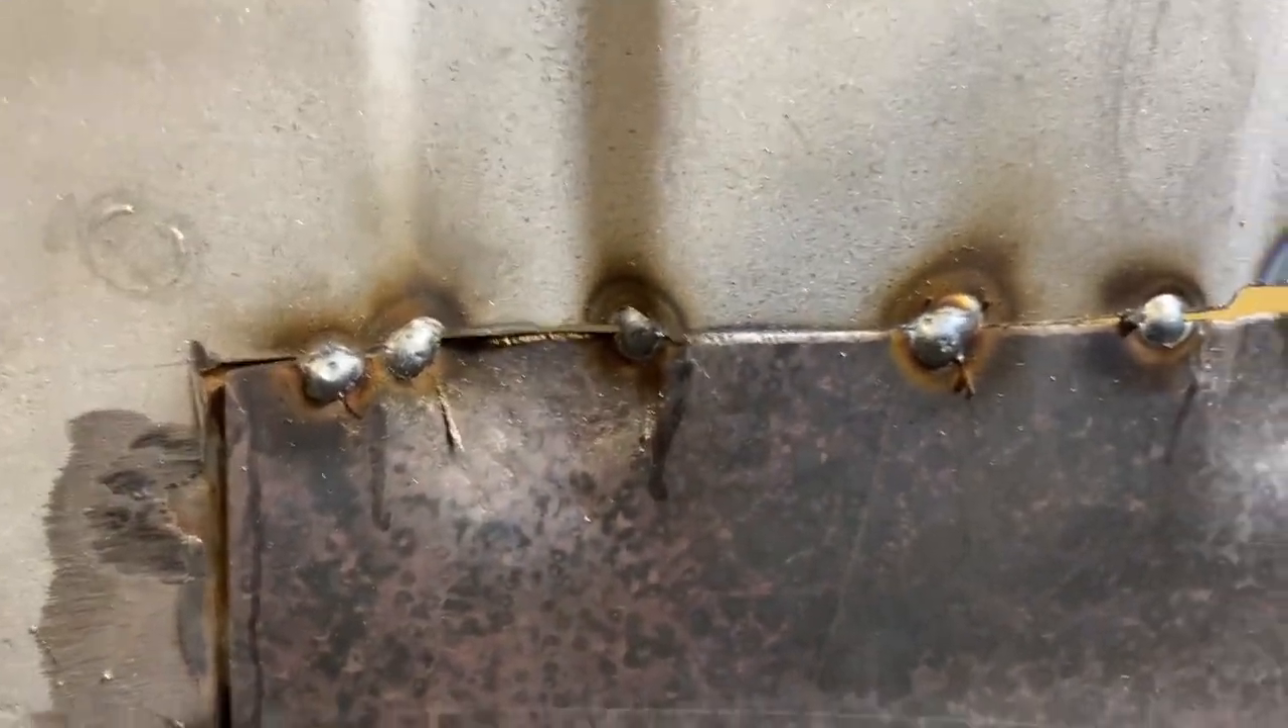Got pretty good alignment between the panels there gaps a little big in the in the grooves i'll have to fill that in.